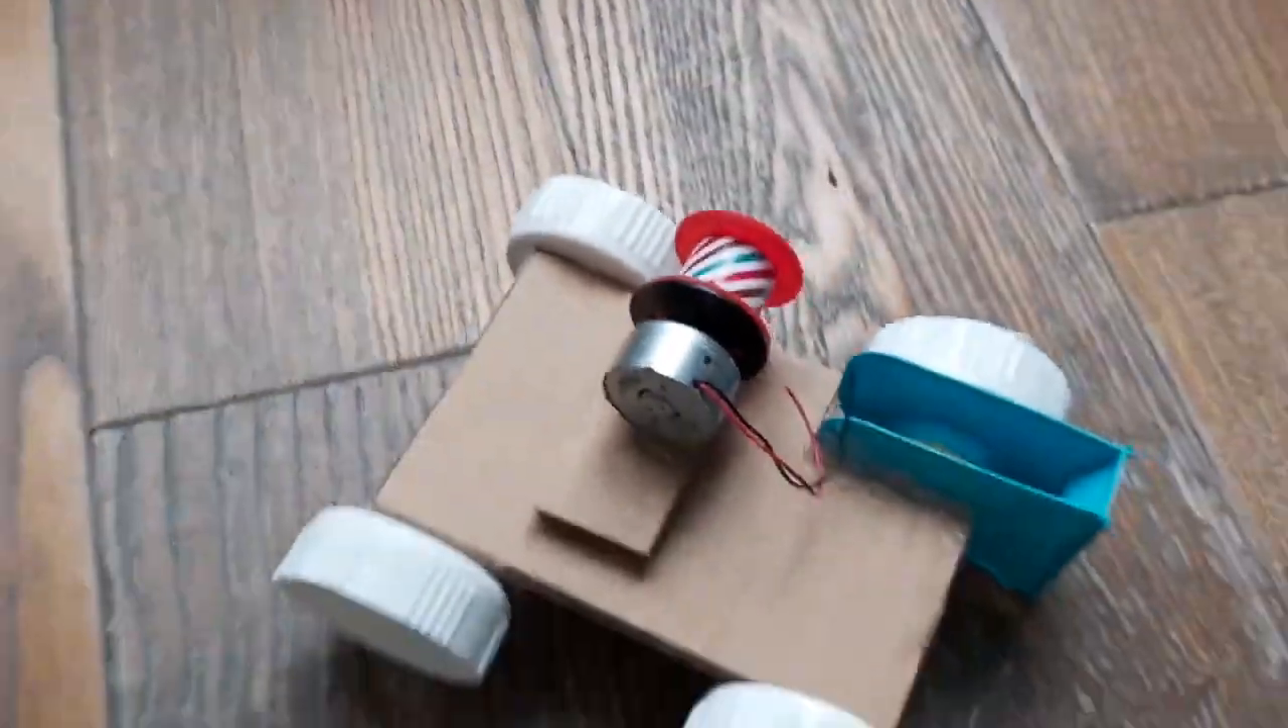Now that the base is done, all we have to do is just attach the solar panel and finish up the design.